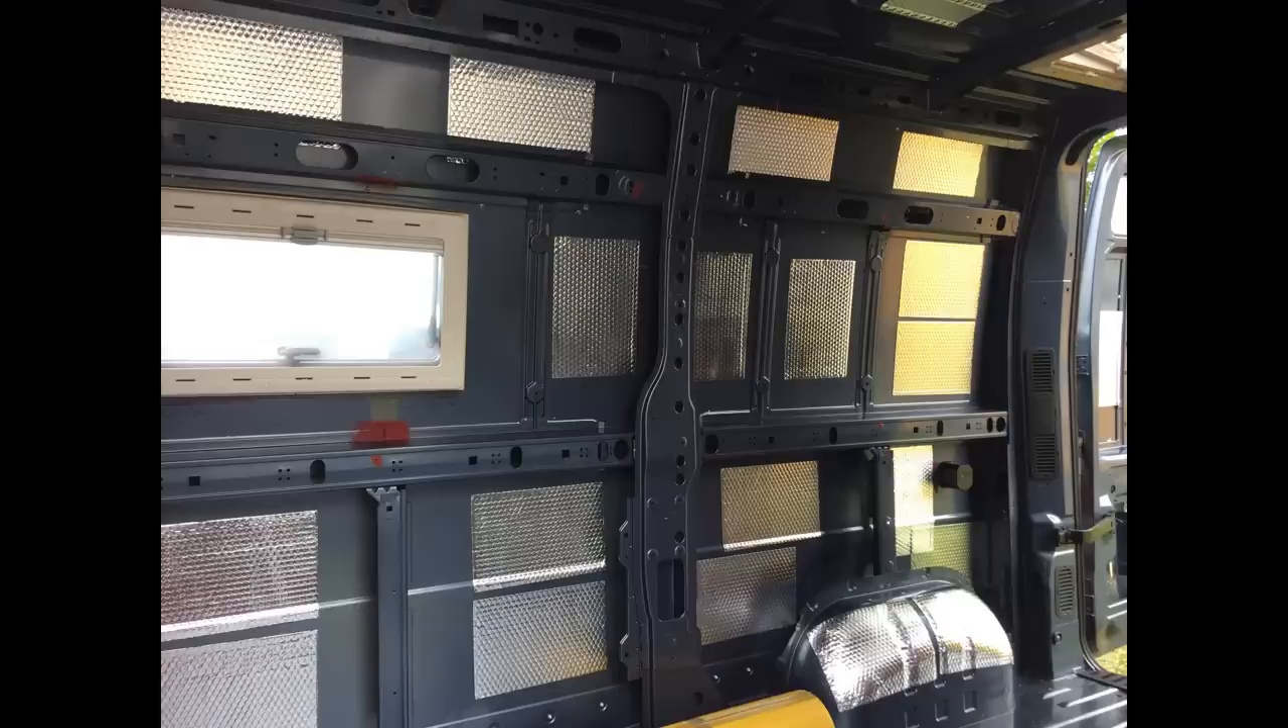So here's the finished result. These are dodo mats on all of the flat surfaces.